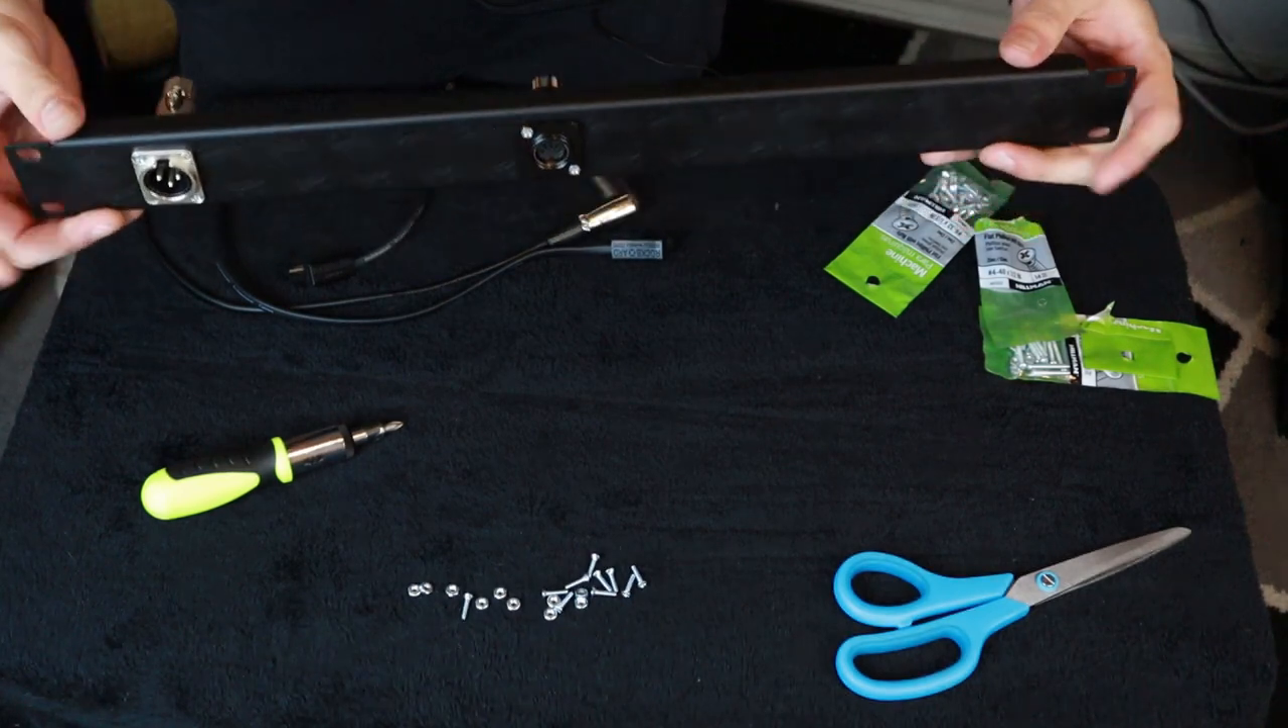I have both modules into the little patch bay that I made here.